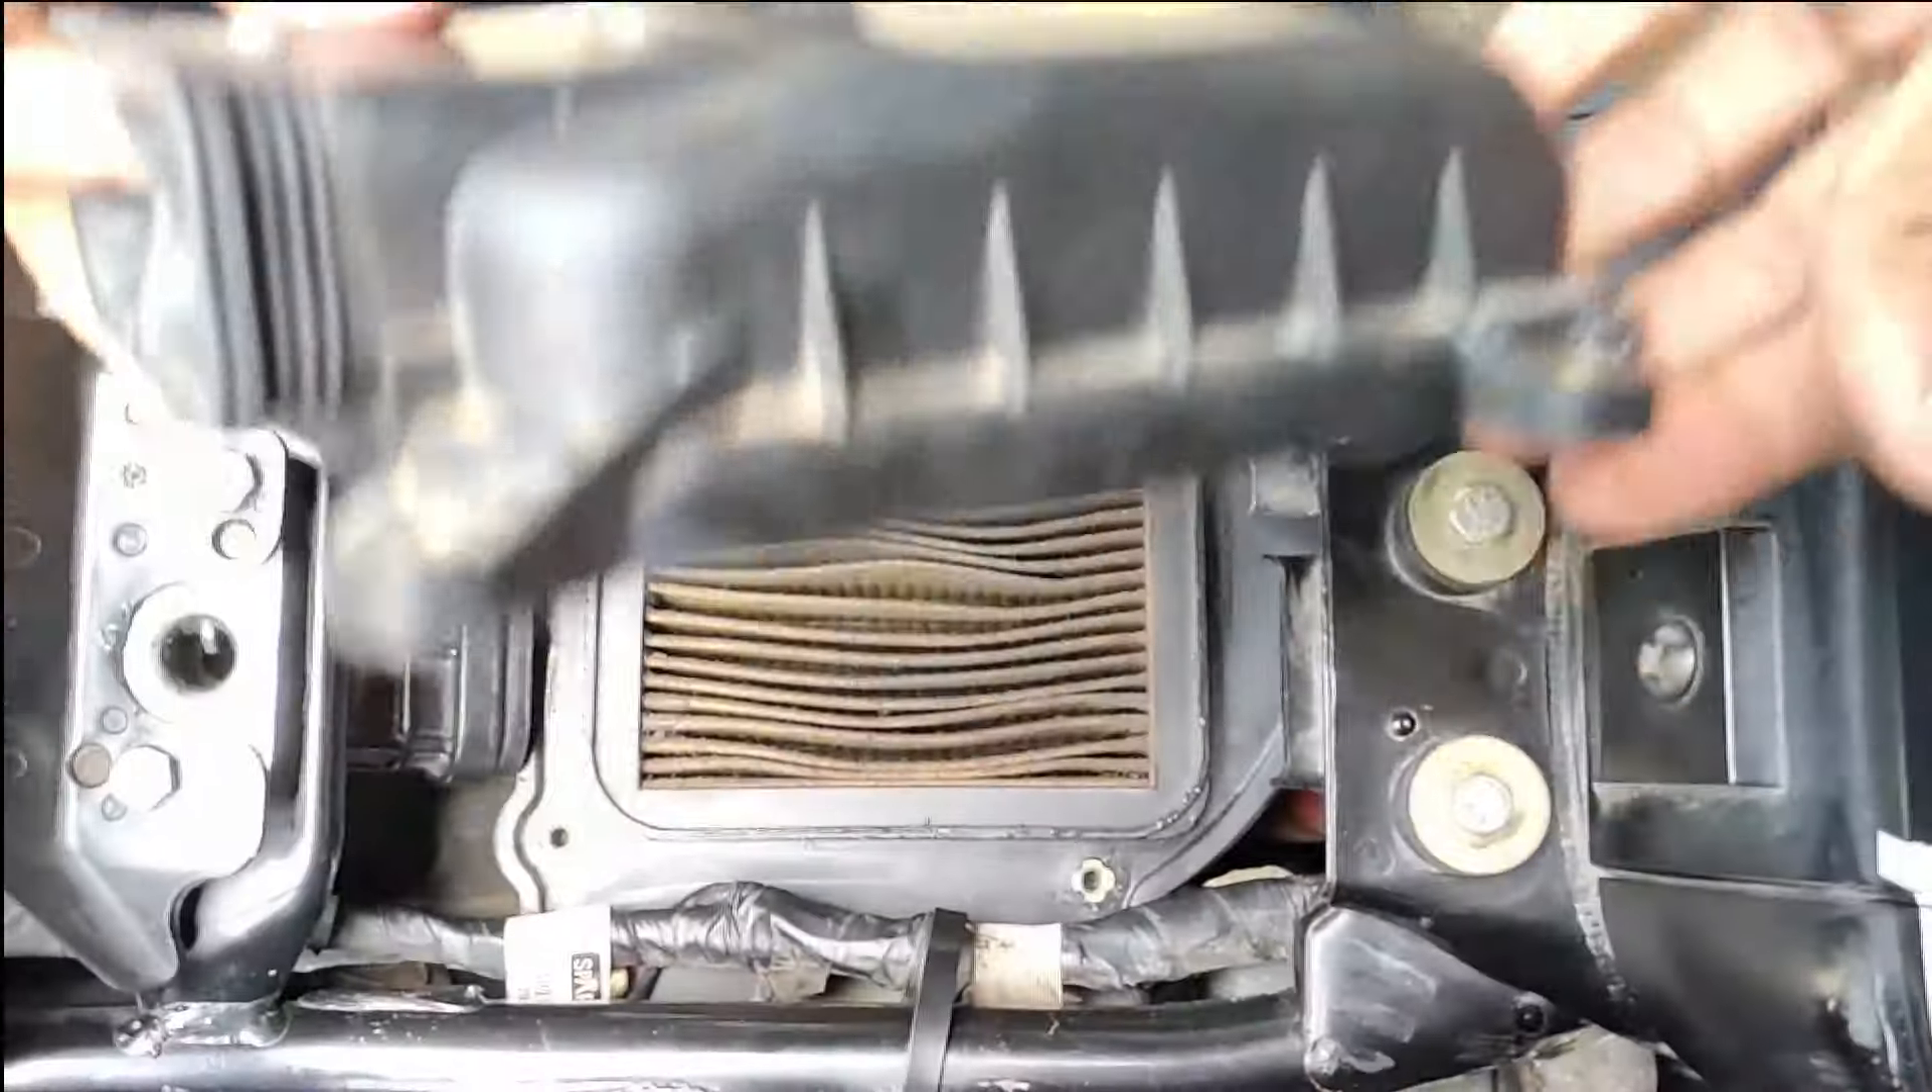Once done the air filter top cover is out now.